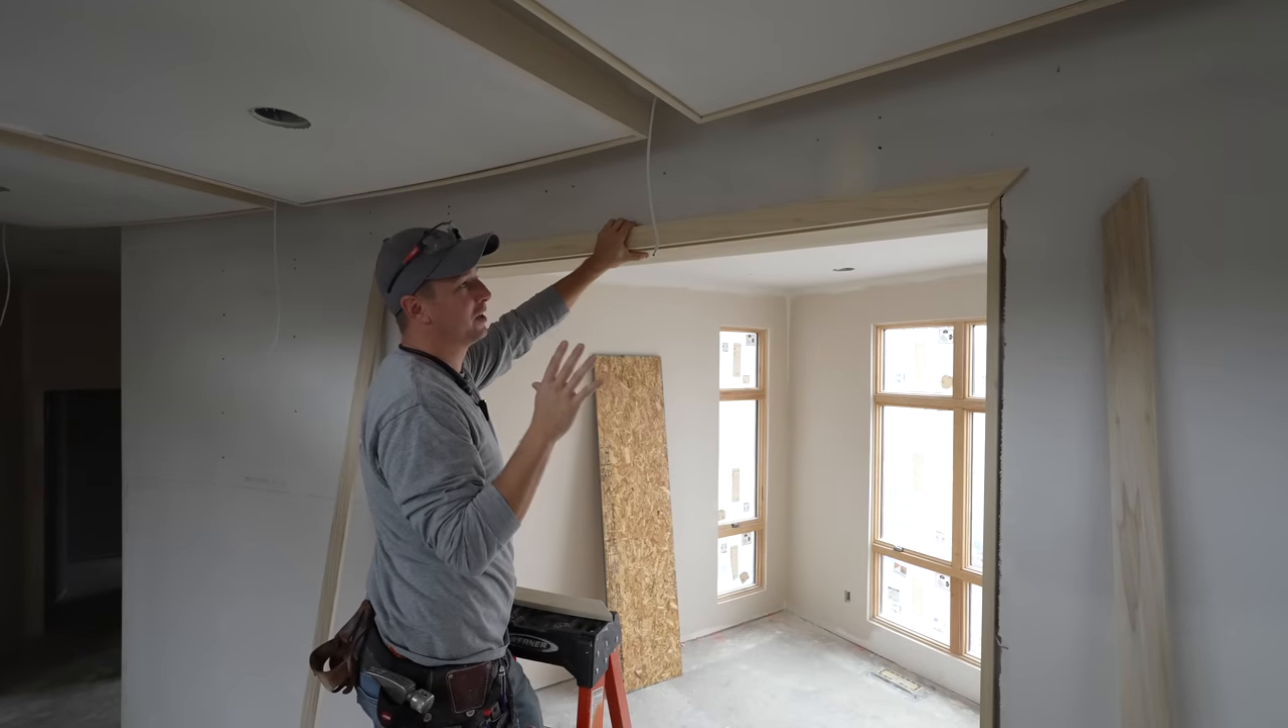Now I've went ahead and actually already started fitting this curved piece of casing that goes across the top here.